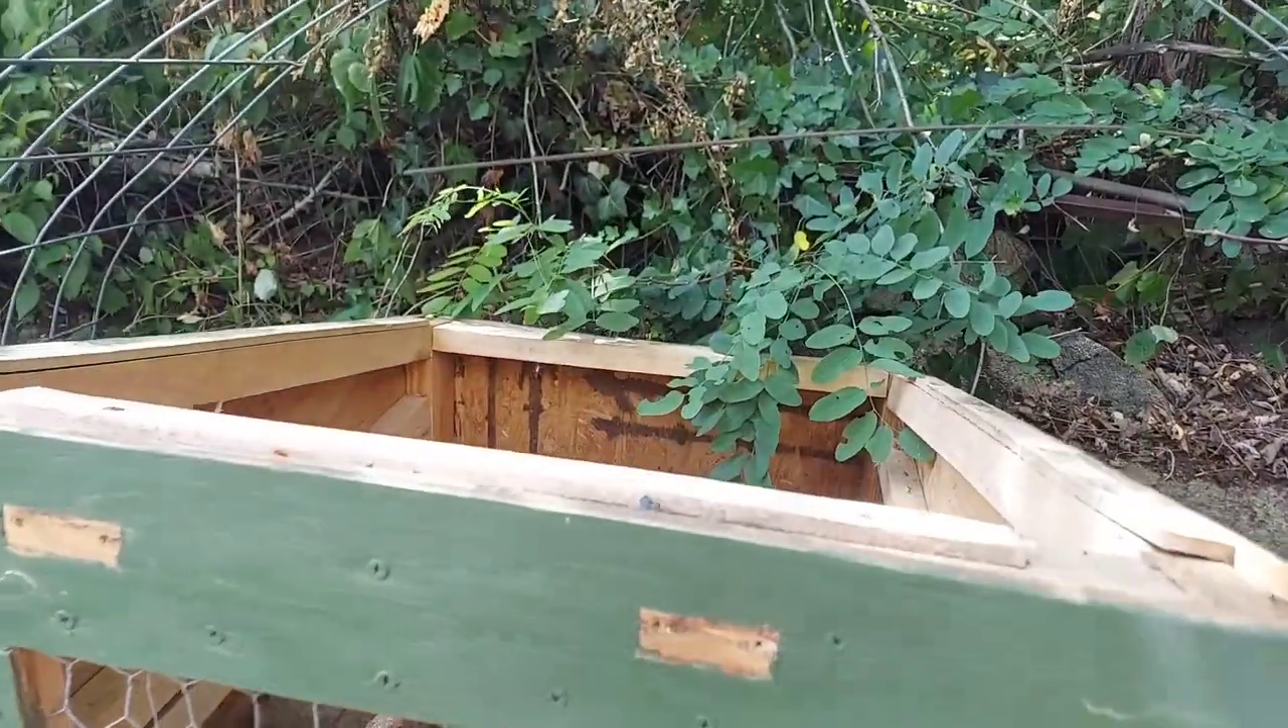I've still got to put the top onto the coop.